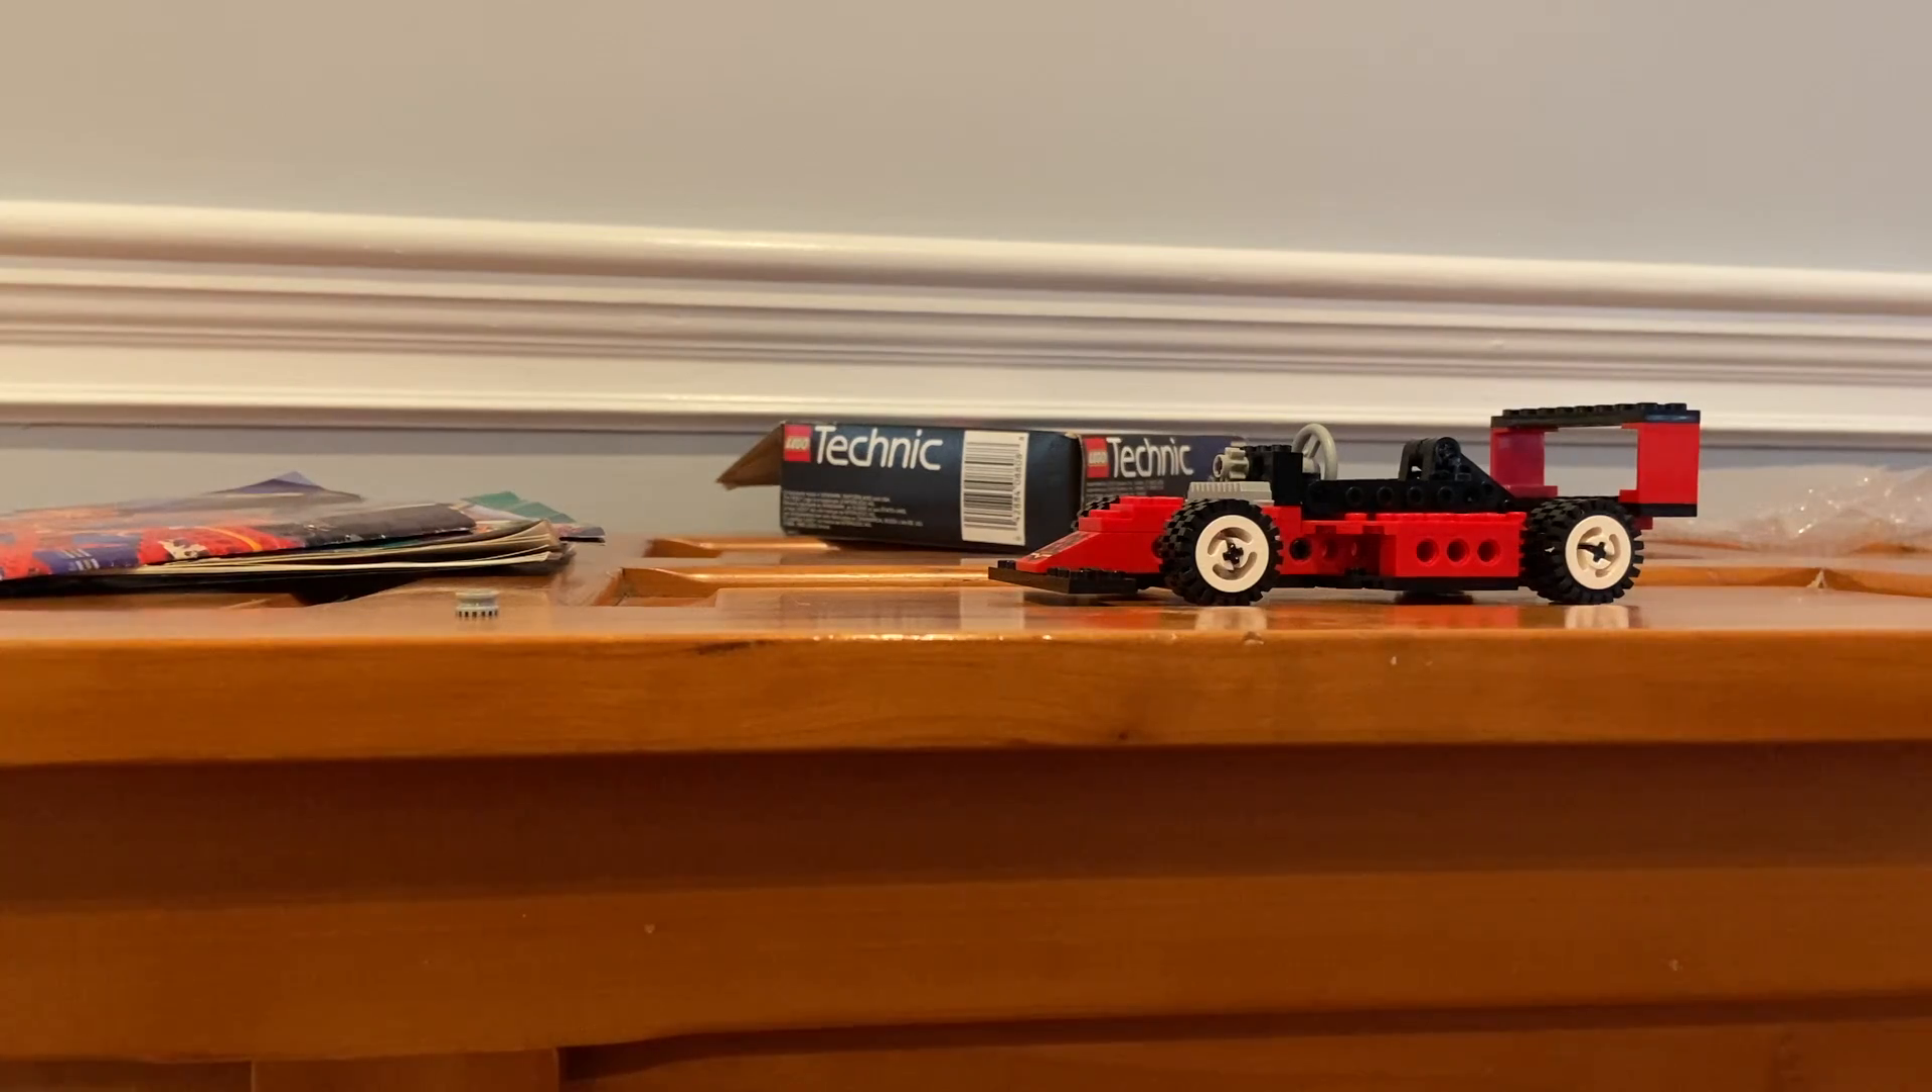I did not put the stickers on.